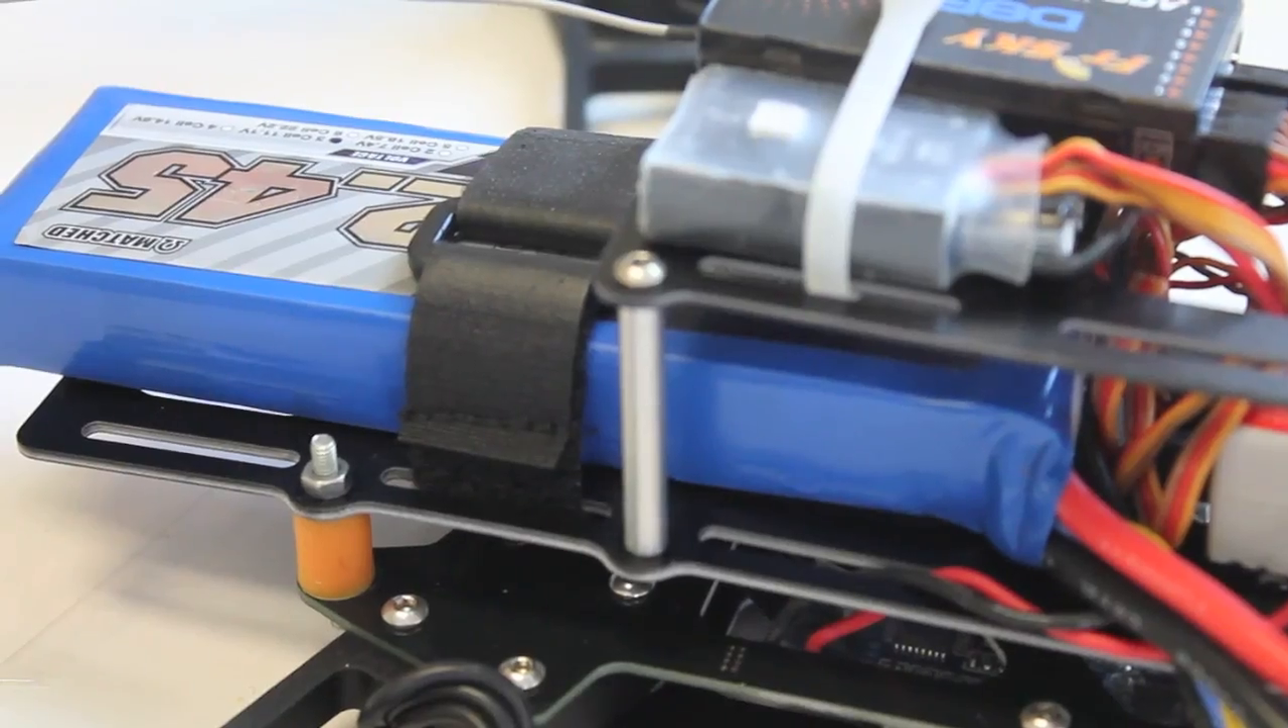Our 3S LiPo is now strapped into place.